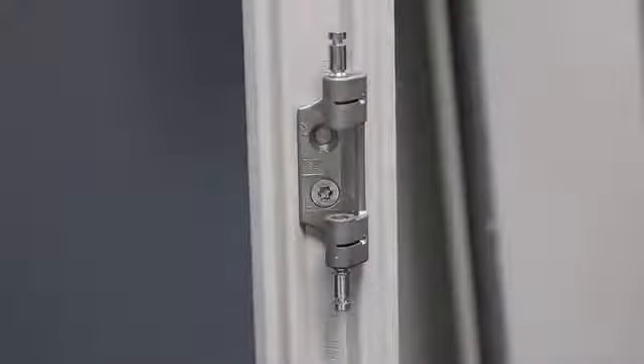Now we've got our hinge on.